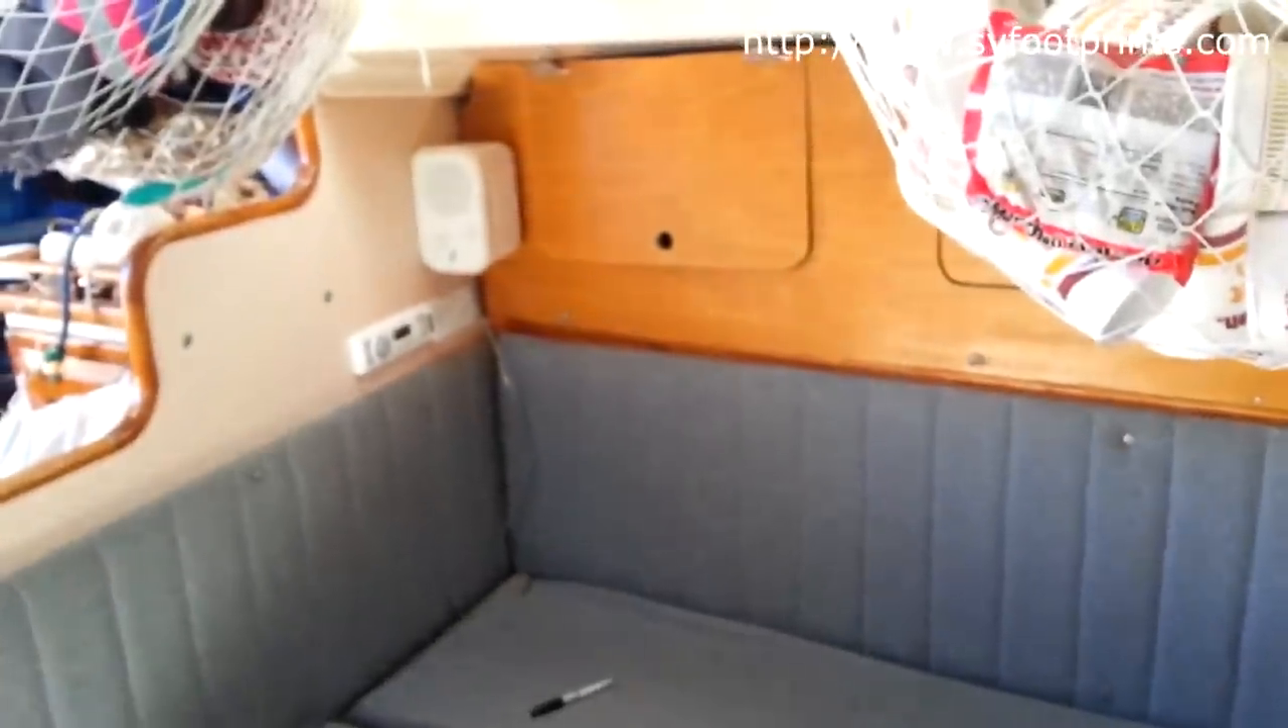I've gone ahead and mounted one of the stereo speakers.